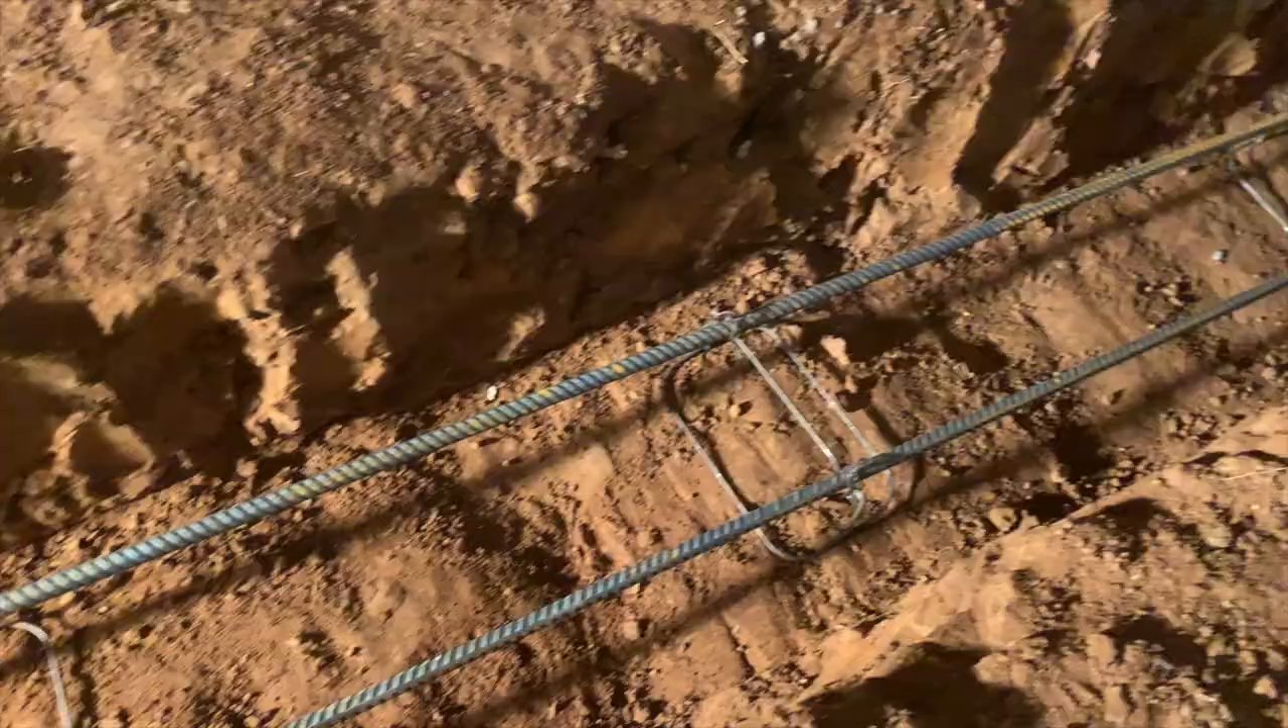So now we have our rebar in sitting on top of these chairs all tied up.